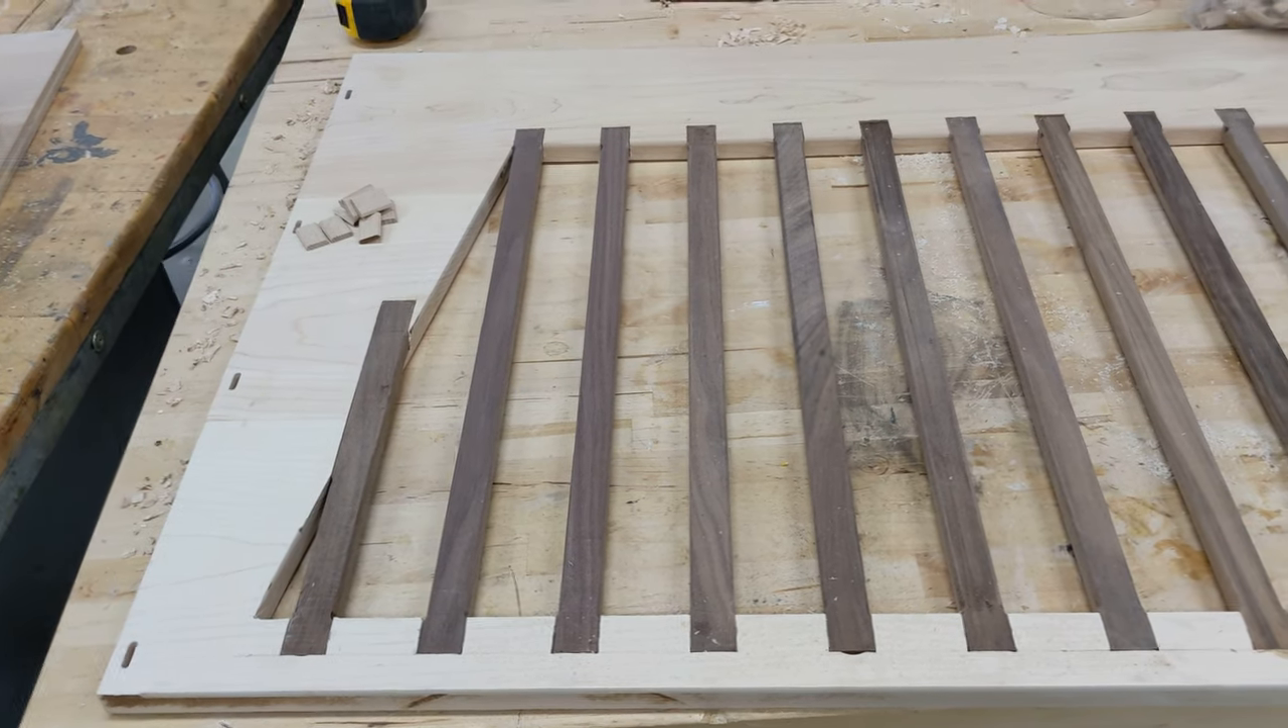All right so i have all the slats in place and in order to glue this up i just punched in a bunch of domino mortises and i'm using these uh smaller dominoes here uh just to keep my alignment.